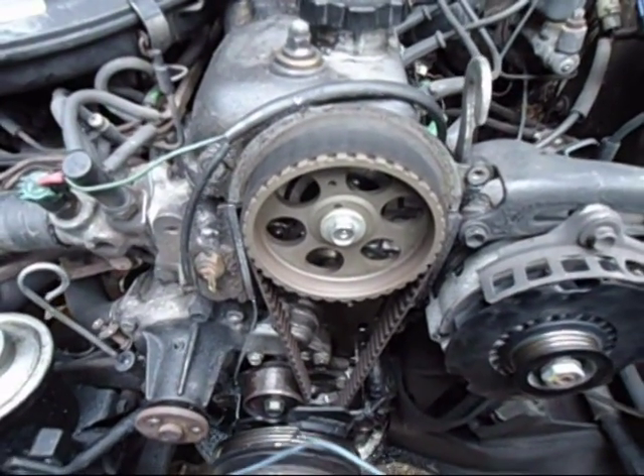Okay I get the cover off timing belt cover.